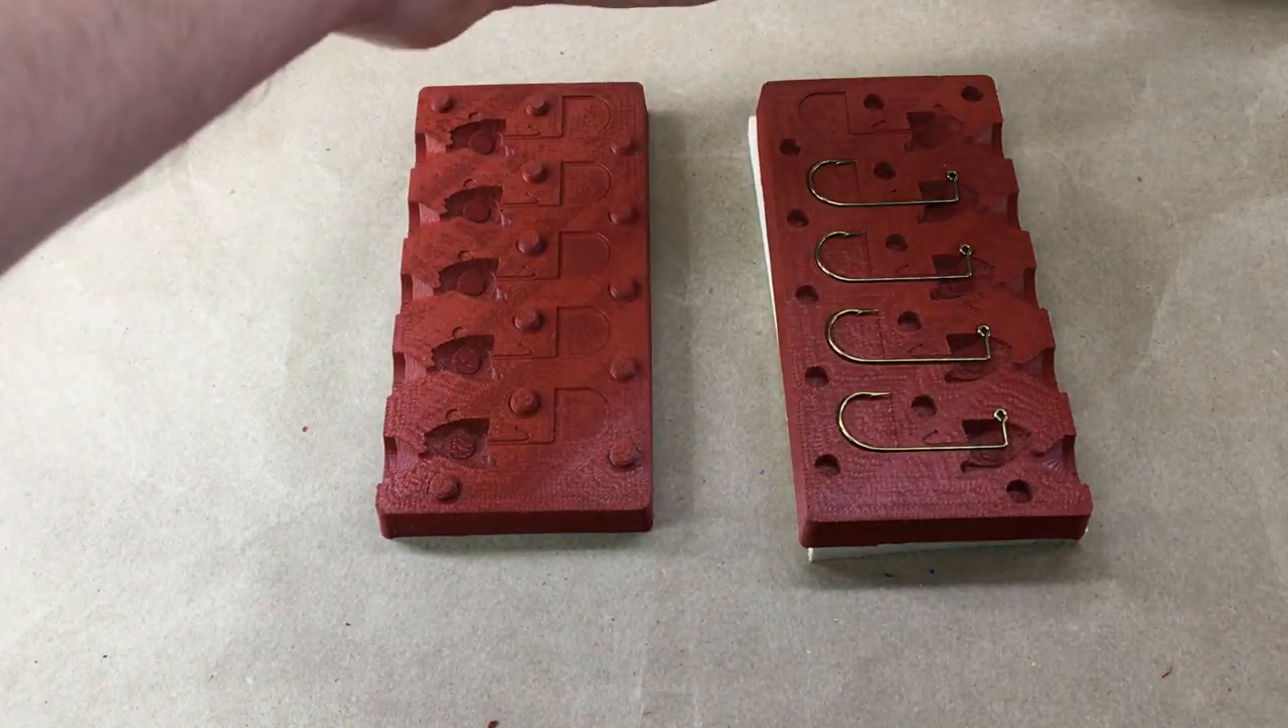Hooks look like they fit perfect so i did a good job during cad.